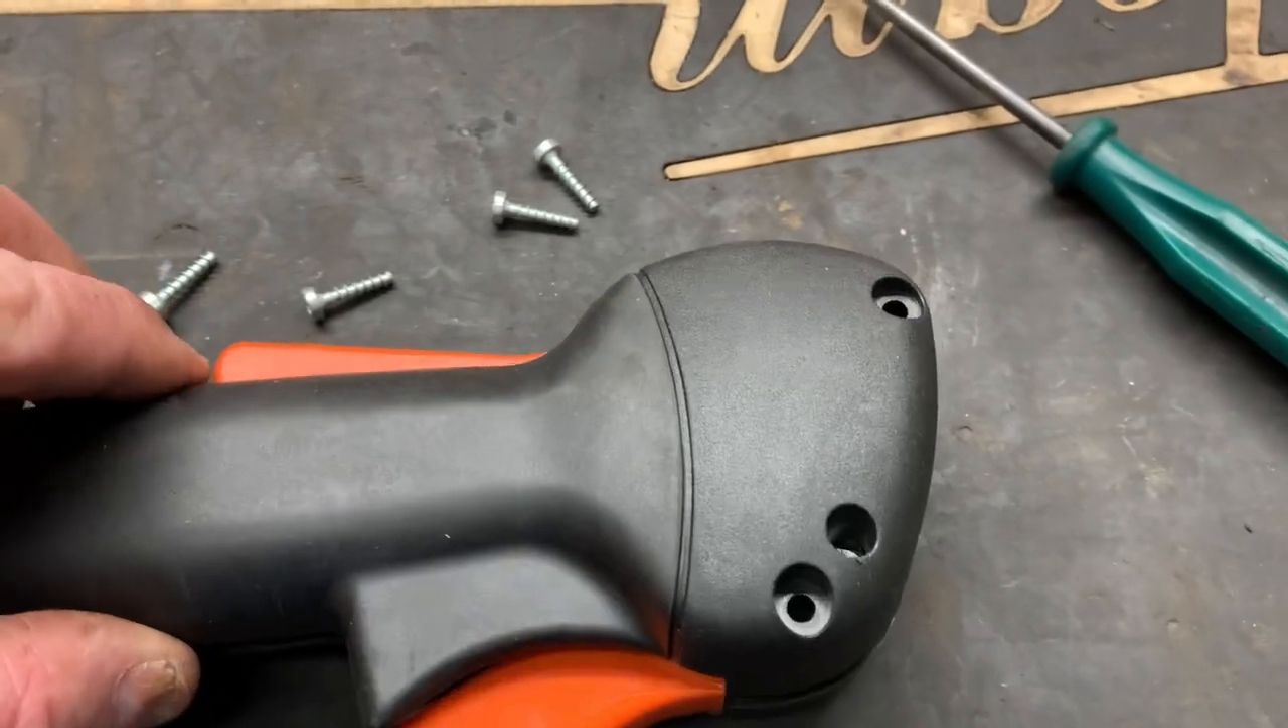We've got these four screws removed.